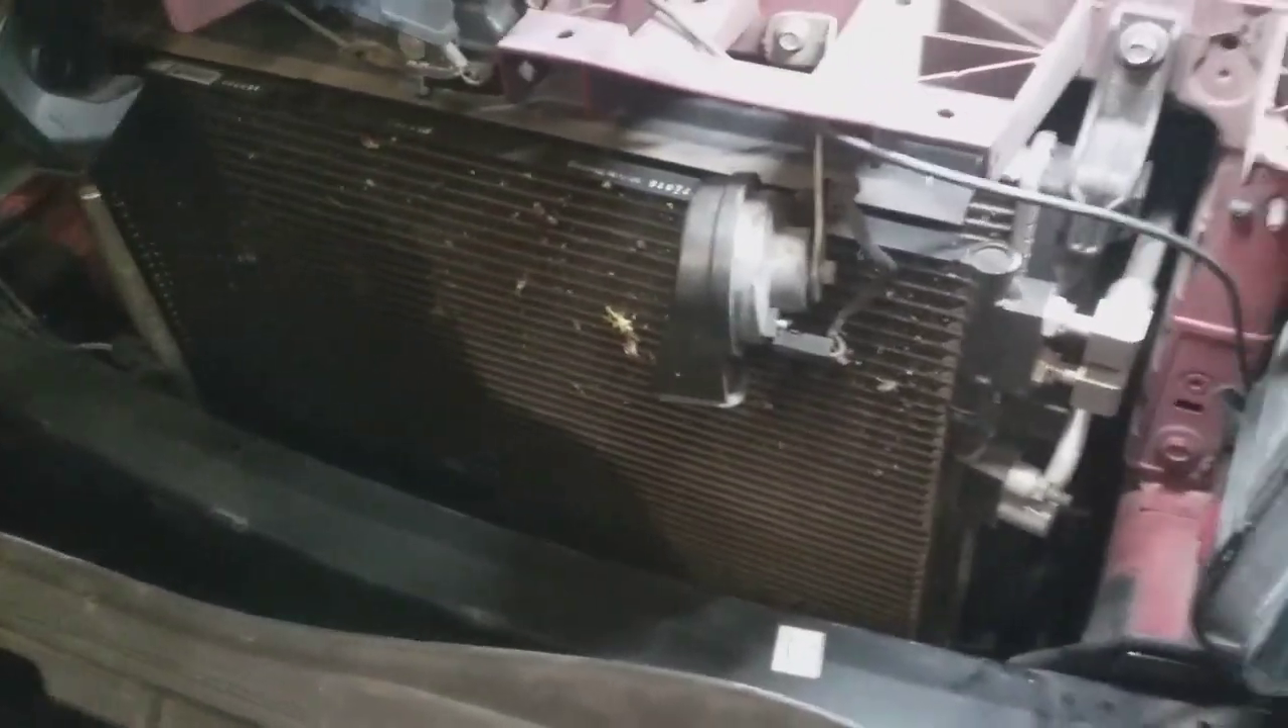And within 10 minutes, I already got the front bumper cover off.